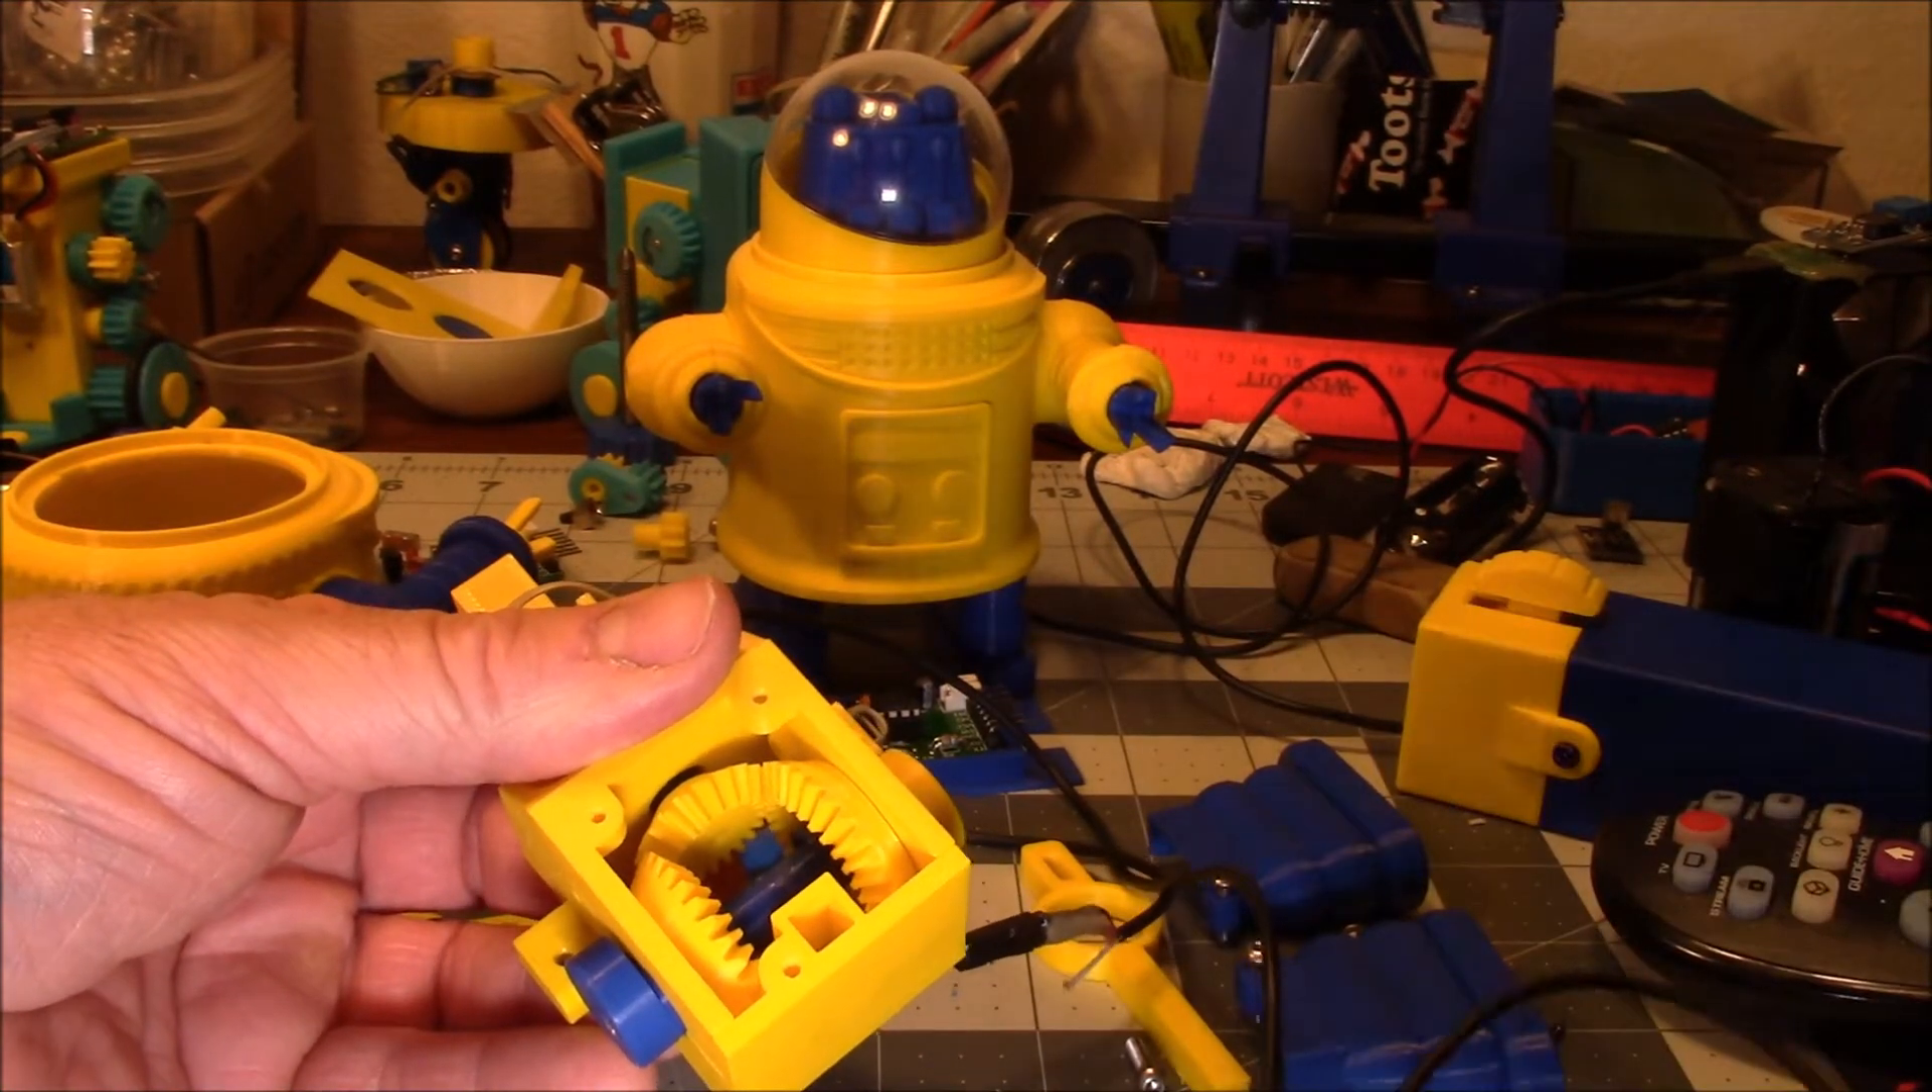We've got the gear meshed up here.